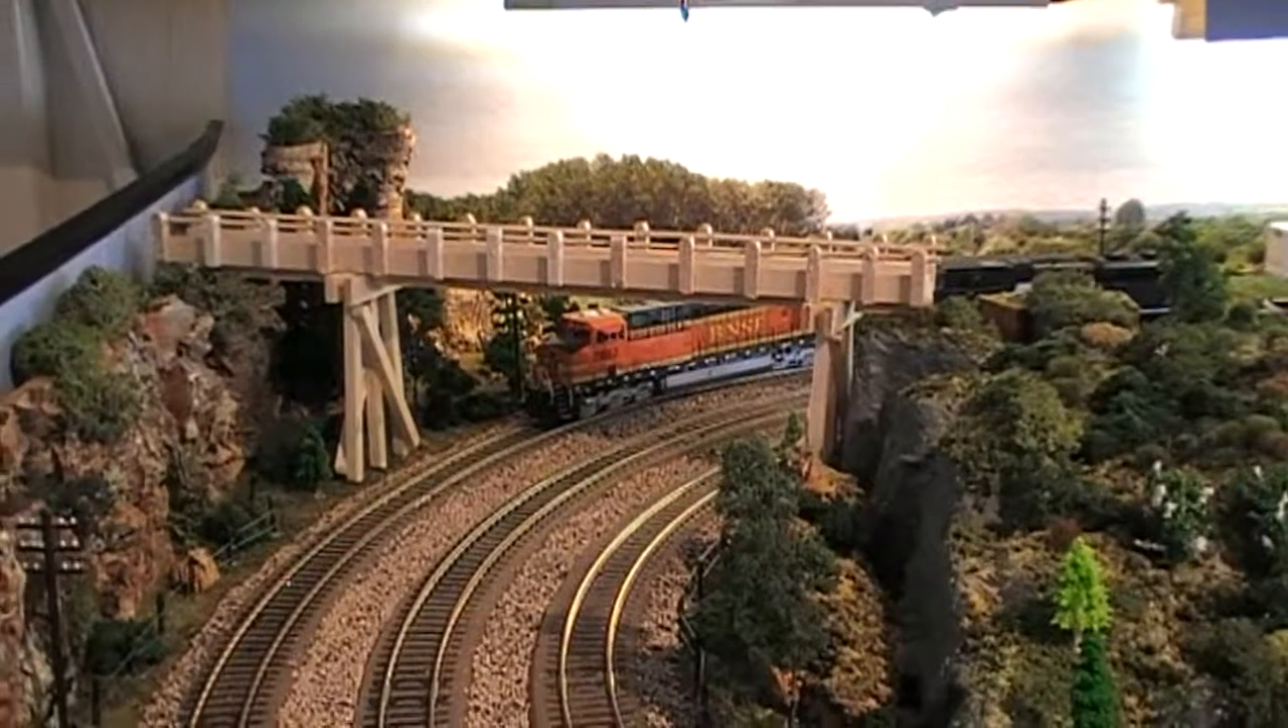The new bridge is now in place but it's not fixed and of course it still needs painting.